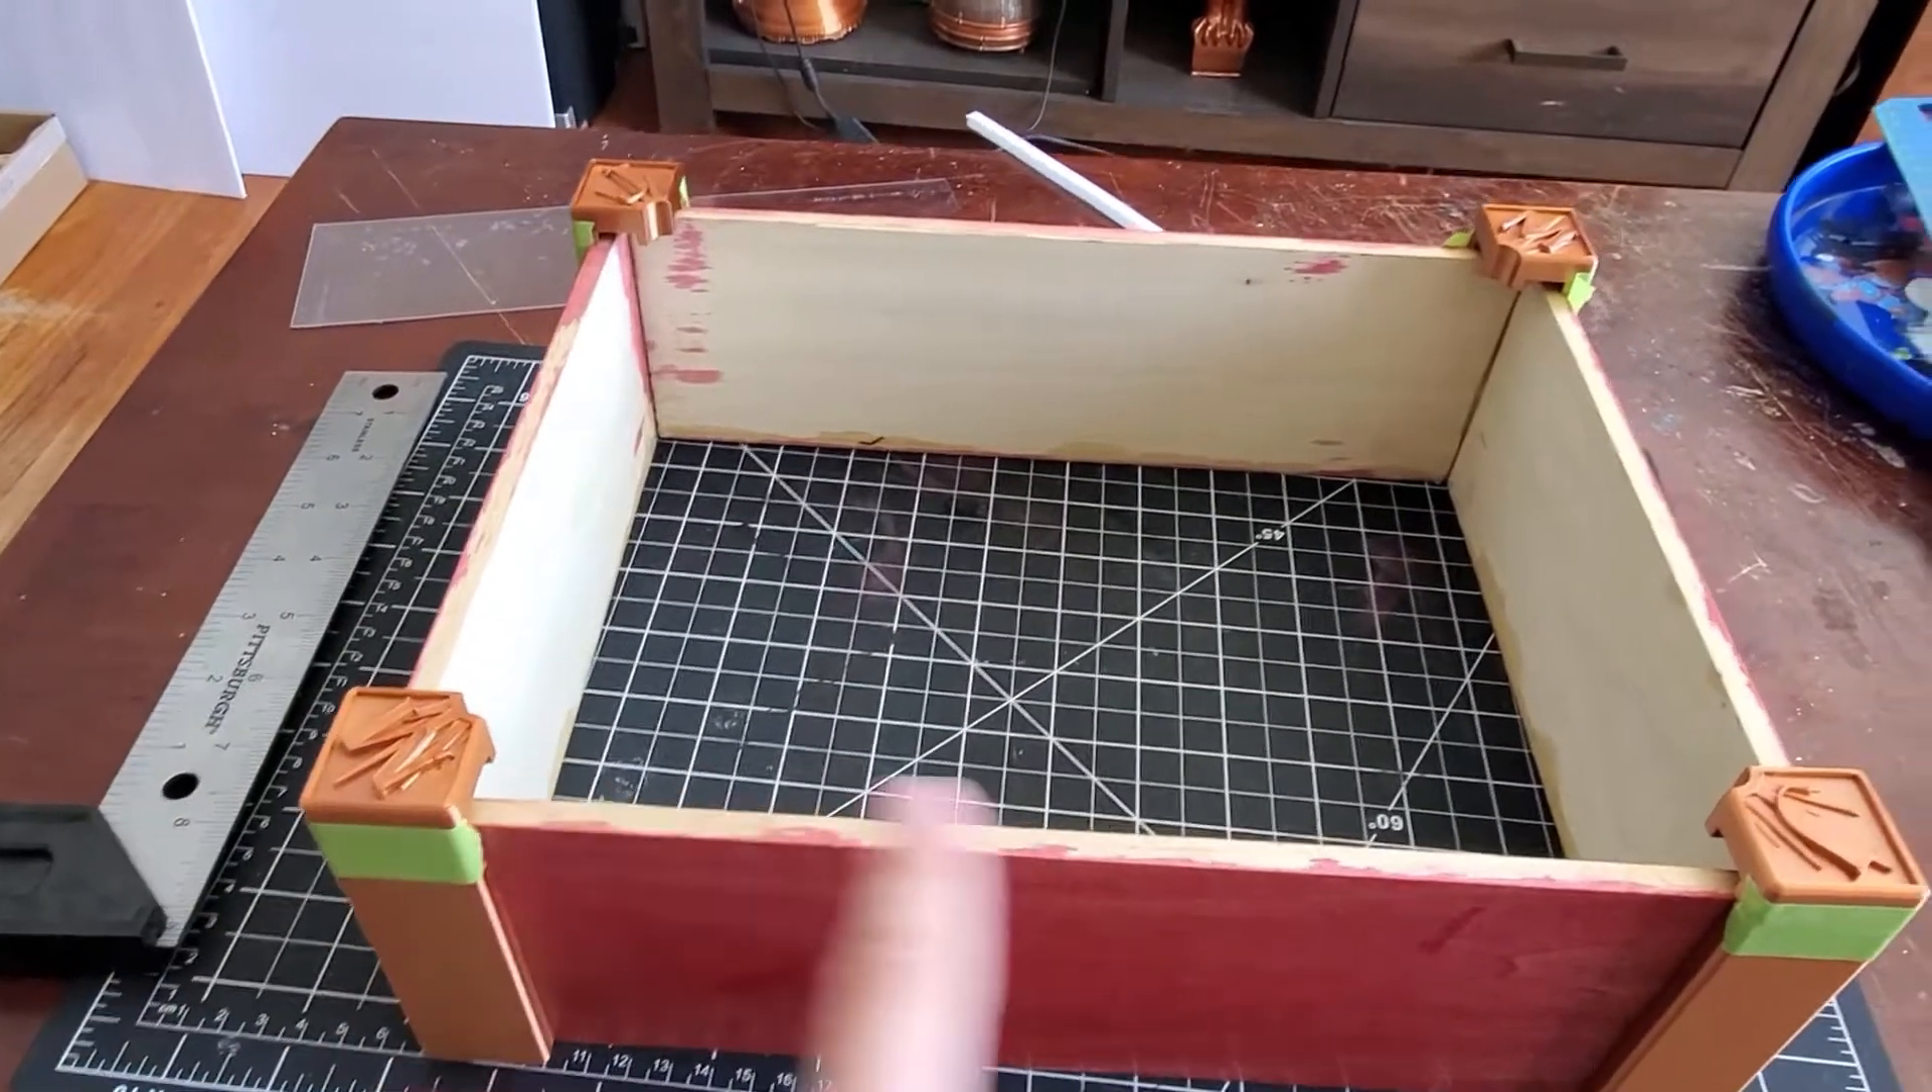The corners are done. I taped them in place.